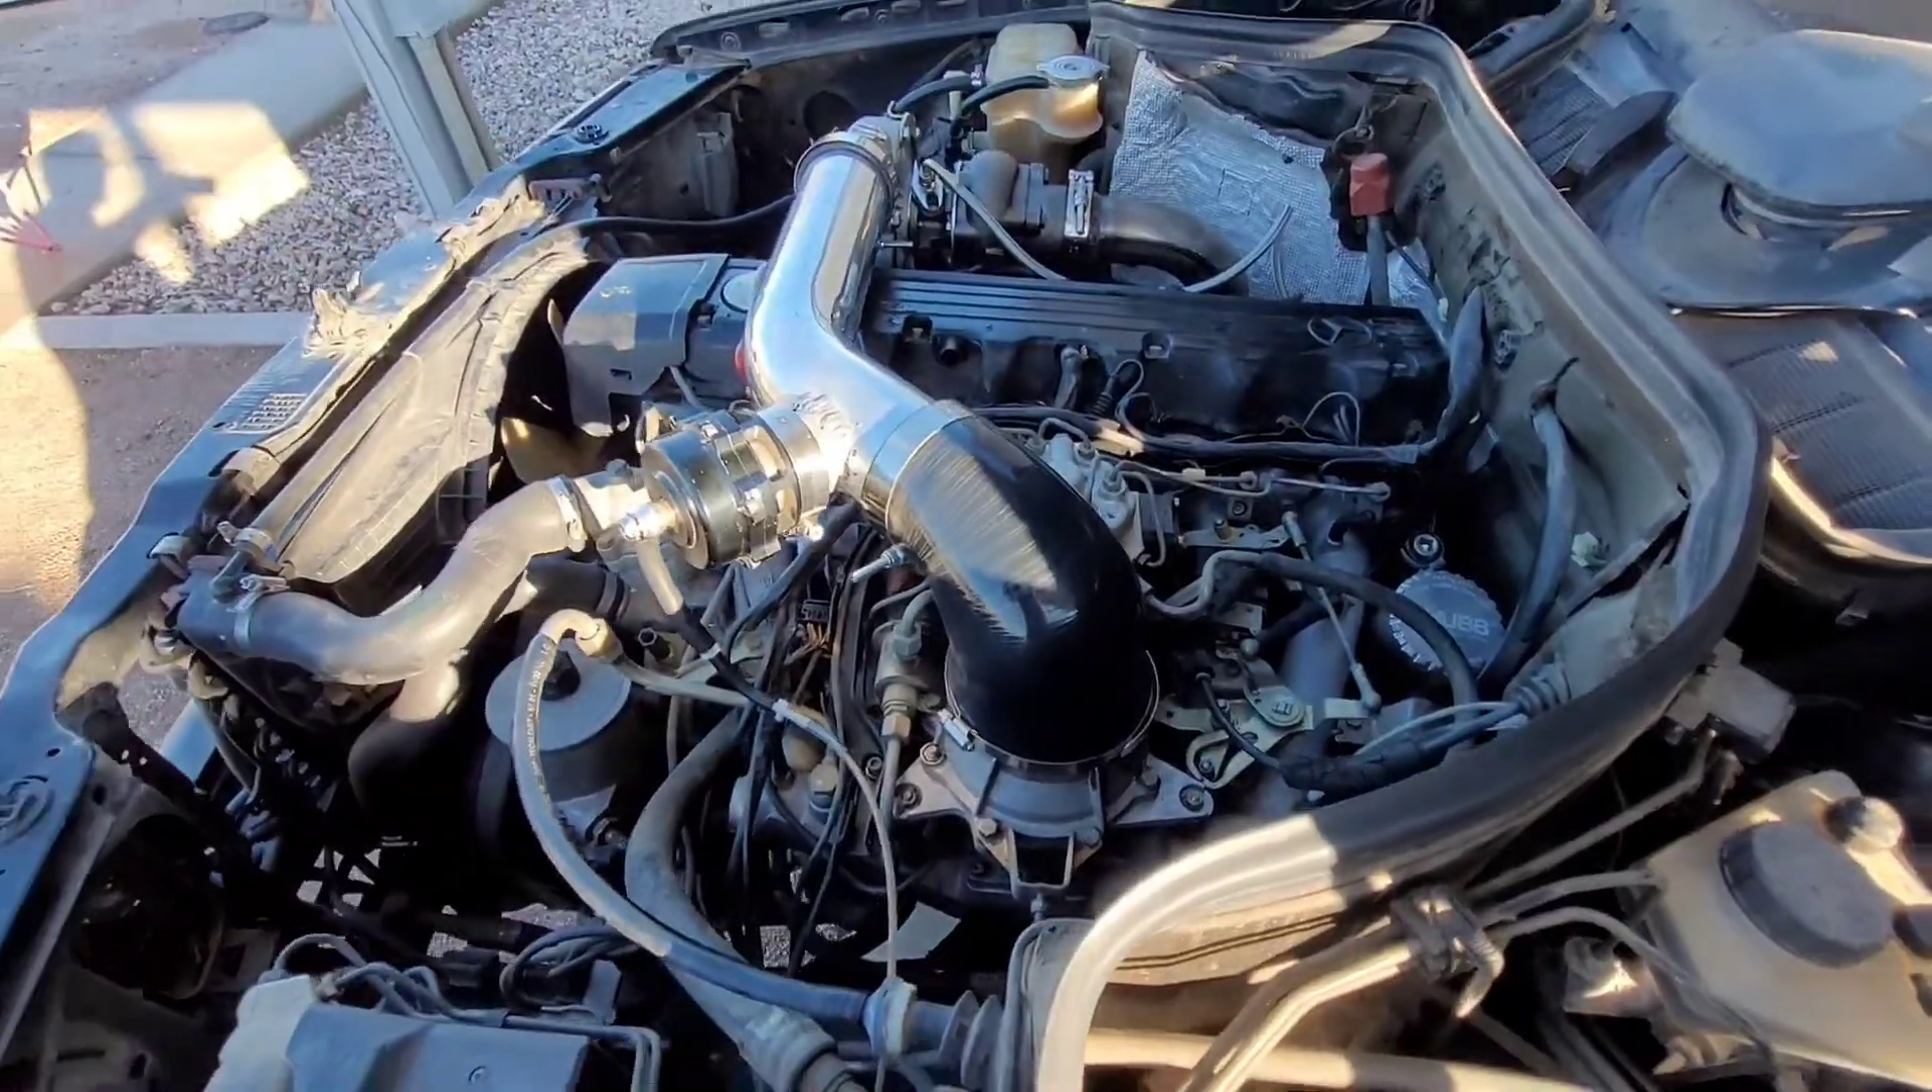So while he was doing the exhaust, I went ahead and did the intake pipe with the blow-off valve.